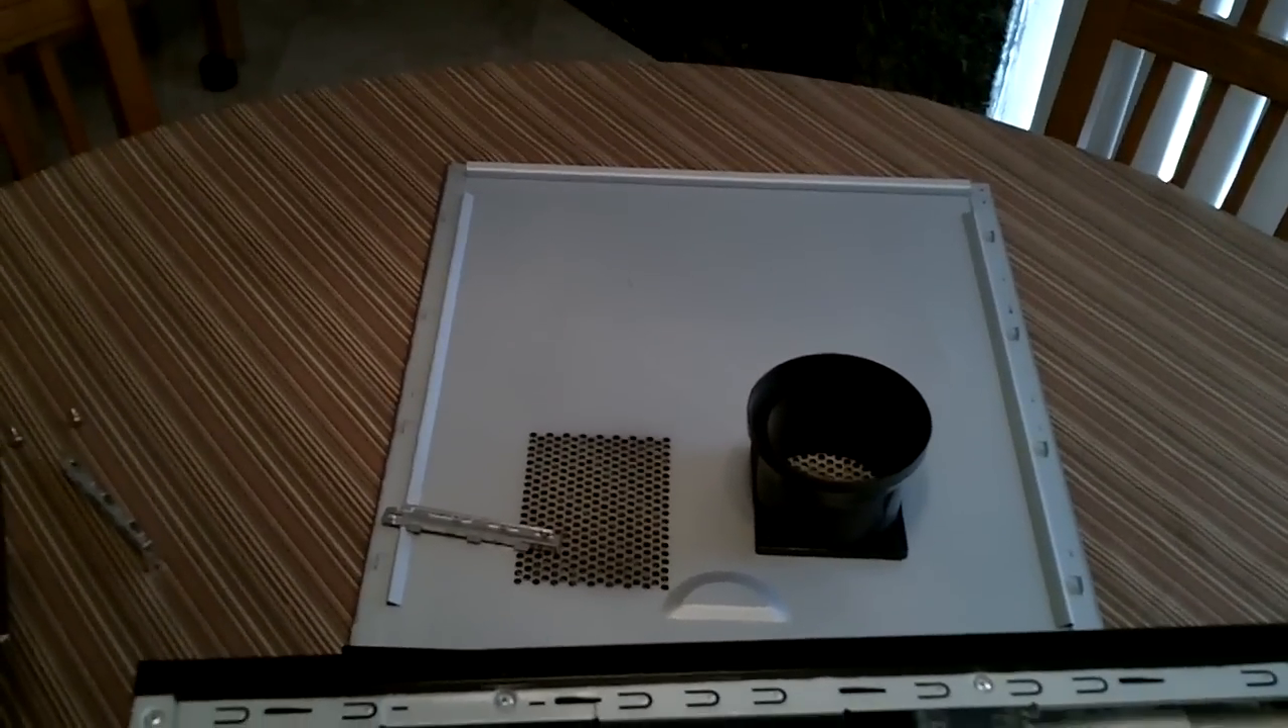So as you can see, I've taken the door off of this case.